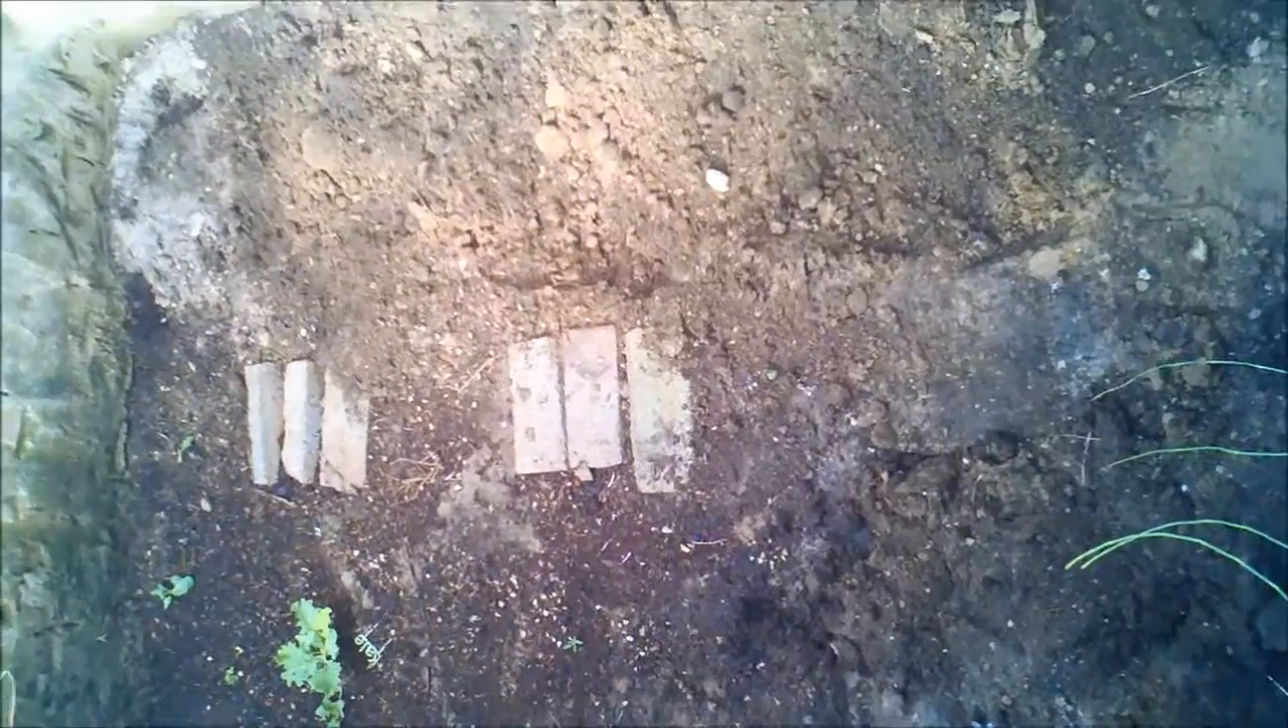And as you can see I put some bricks down.